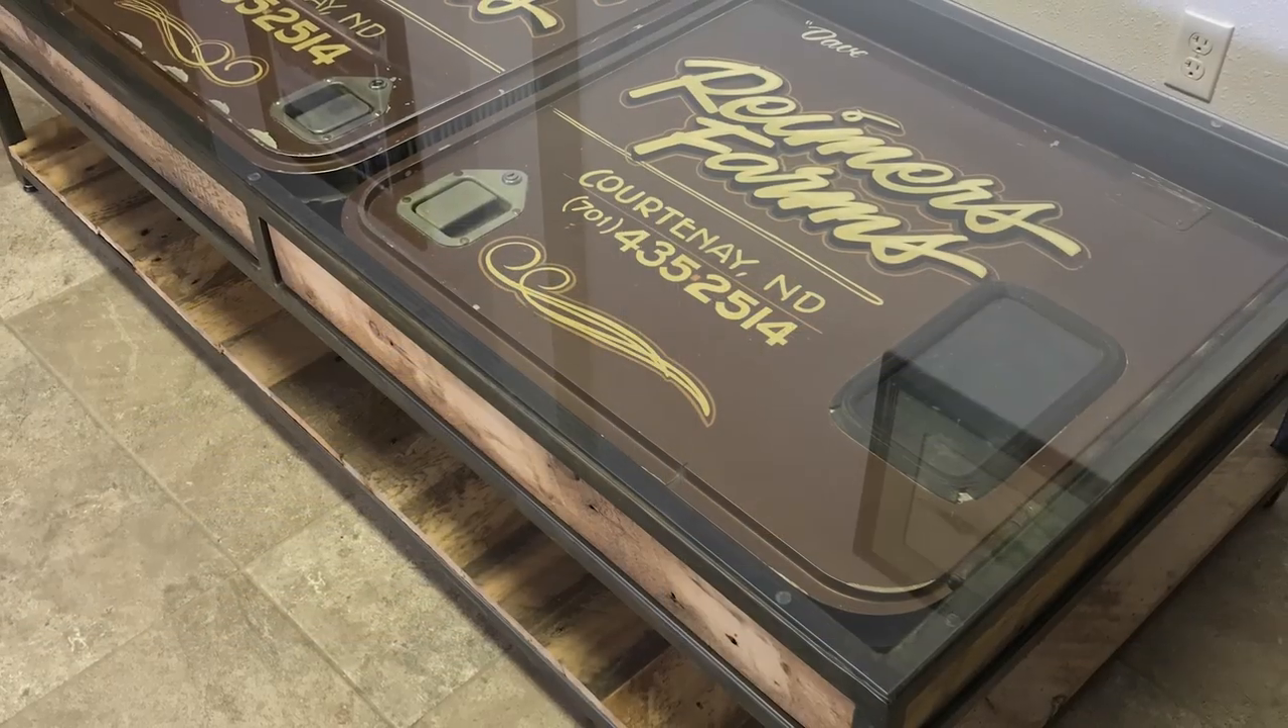I had a piece of glass cut for the top and then inset the doors here and I absolutely love how this thing turned out.